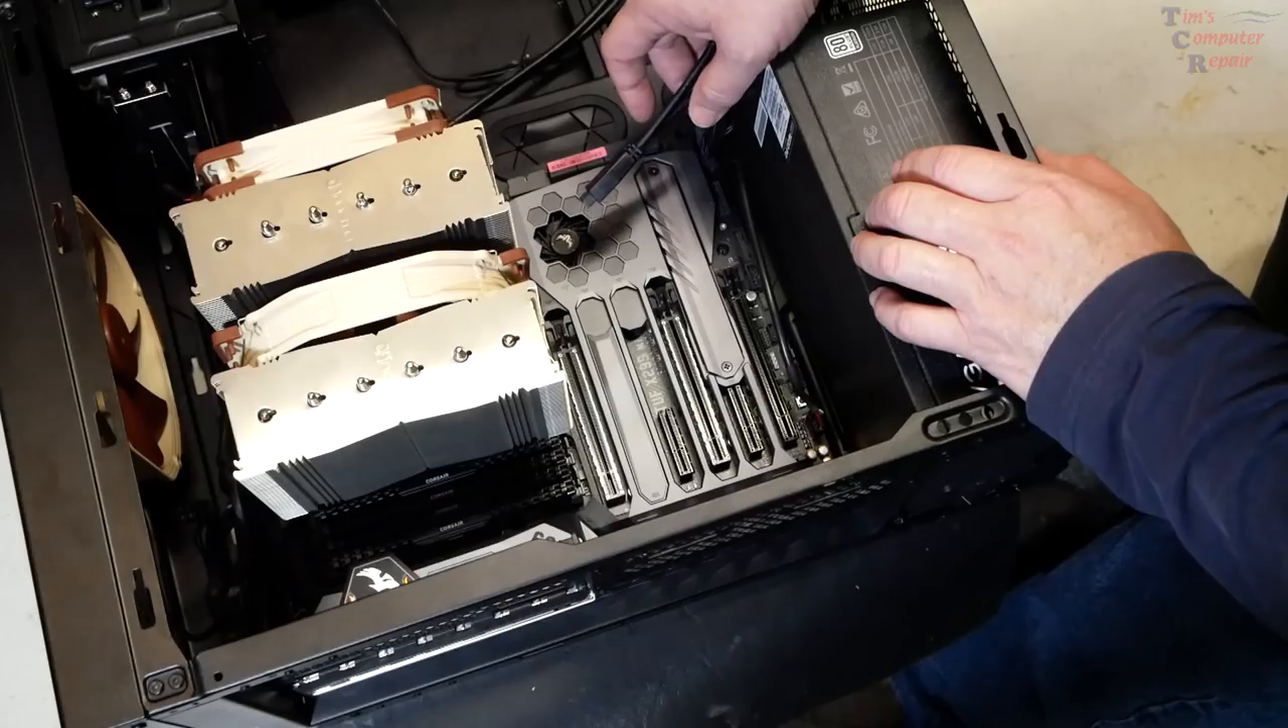I got the power supply installed and i'm to the point now um to where i want to talk a little bit about these uh pci express slots.